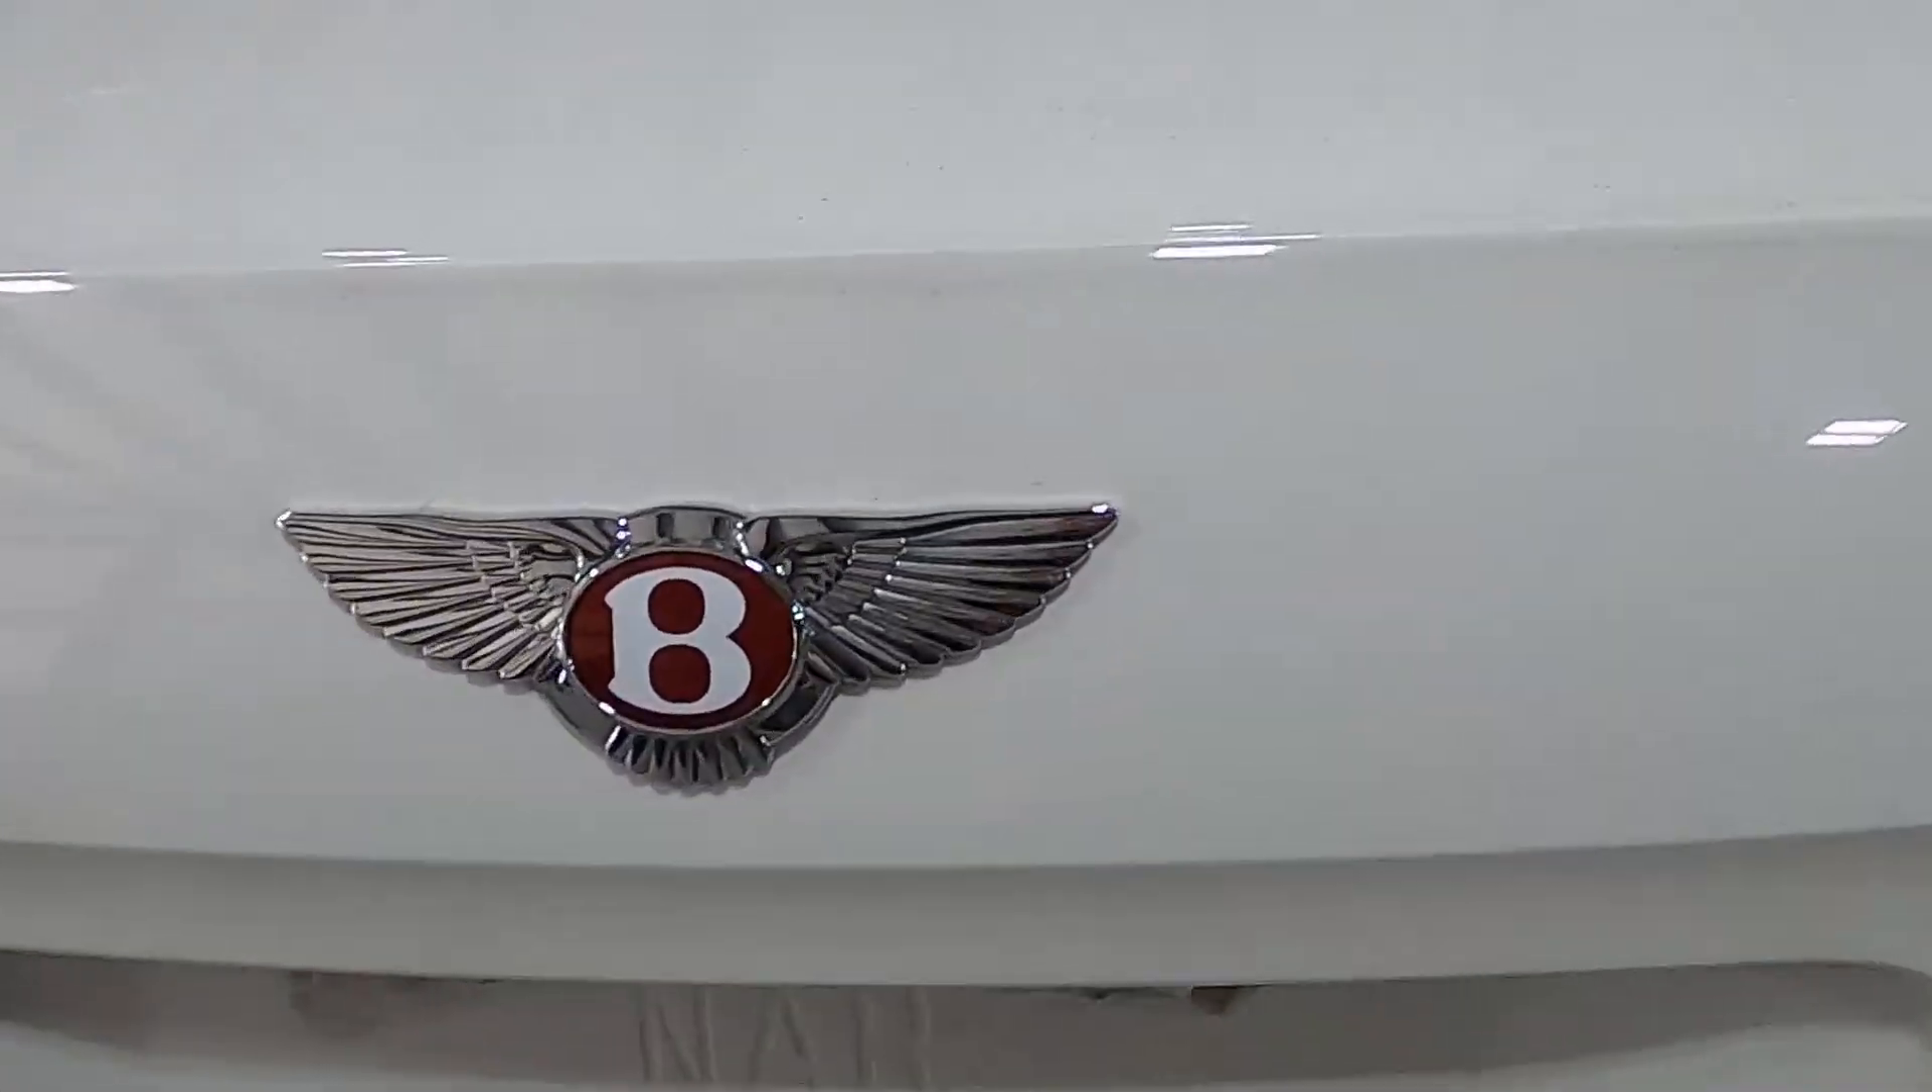Got the back bumper taken apart and the taillights taken off. The only thing left back here is the rear emblem.